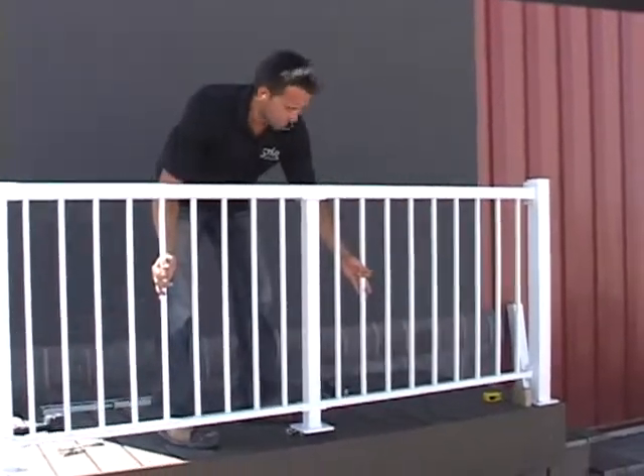We have now completed our prefabricated front rail section and are ready to move the rail into position and fasten it to the deck.